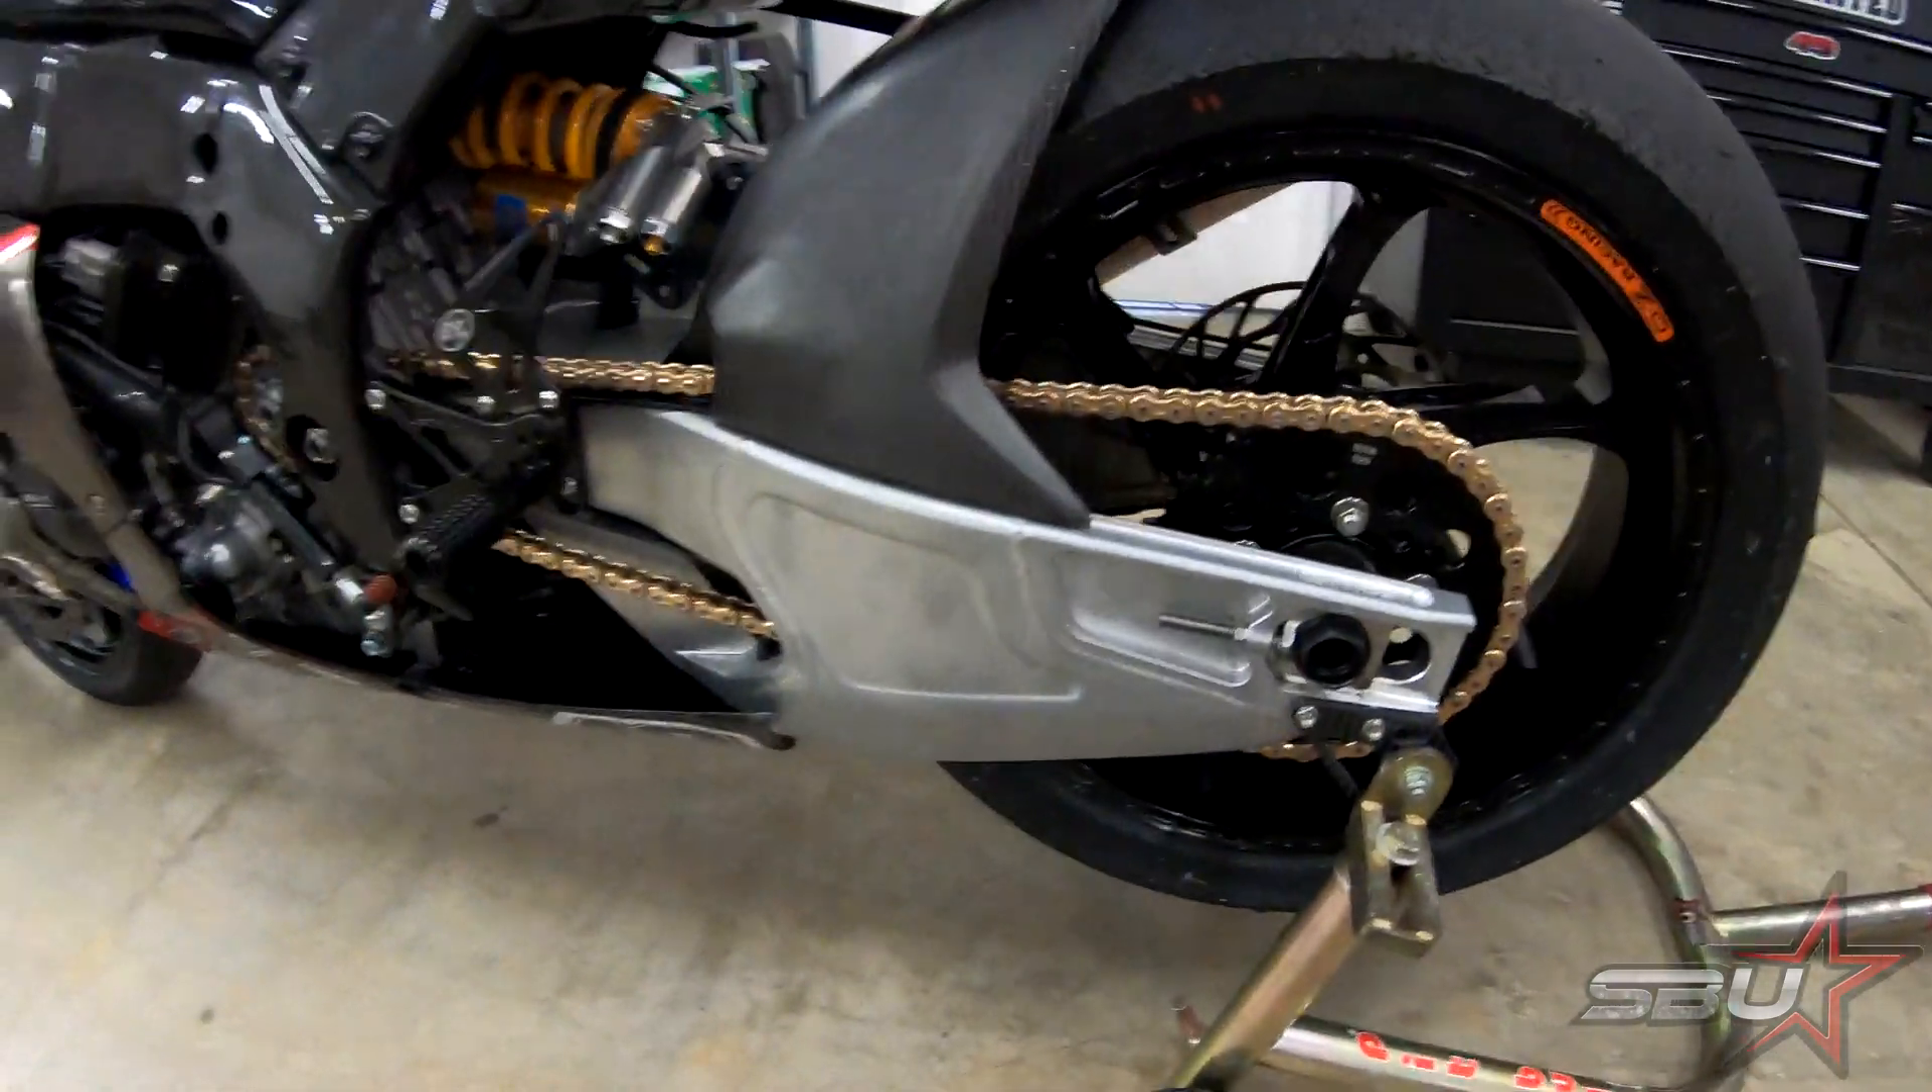Swing arm as you can see is in place.